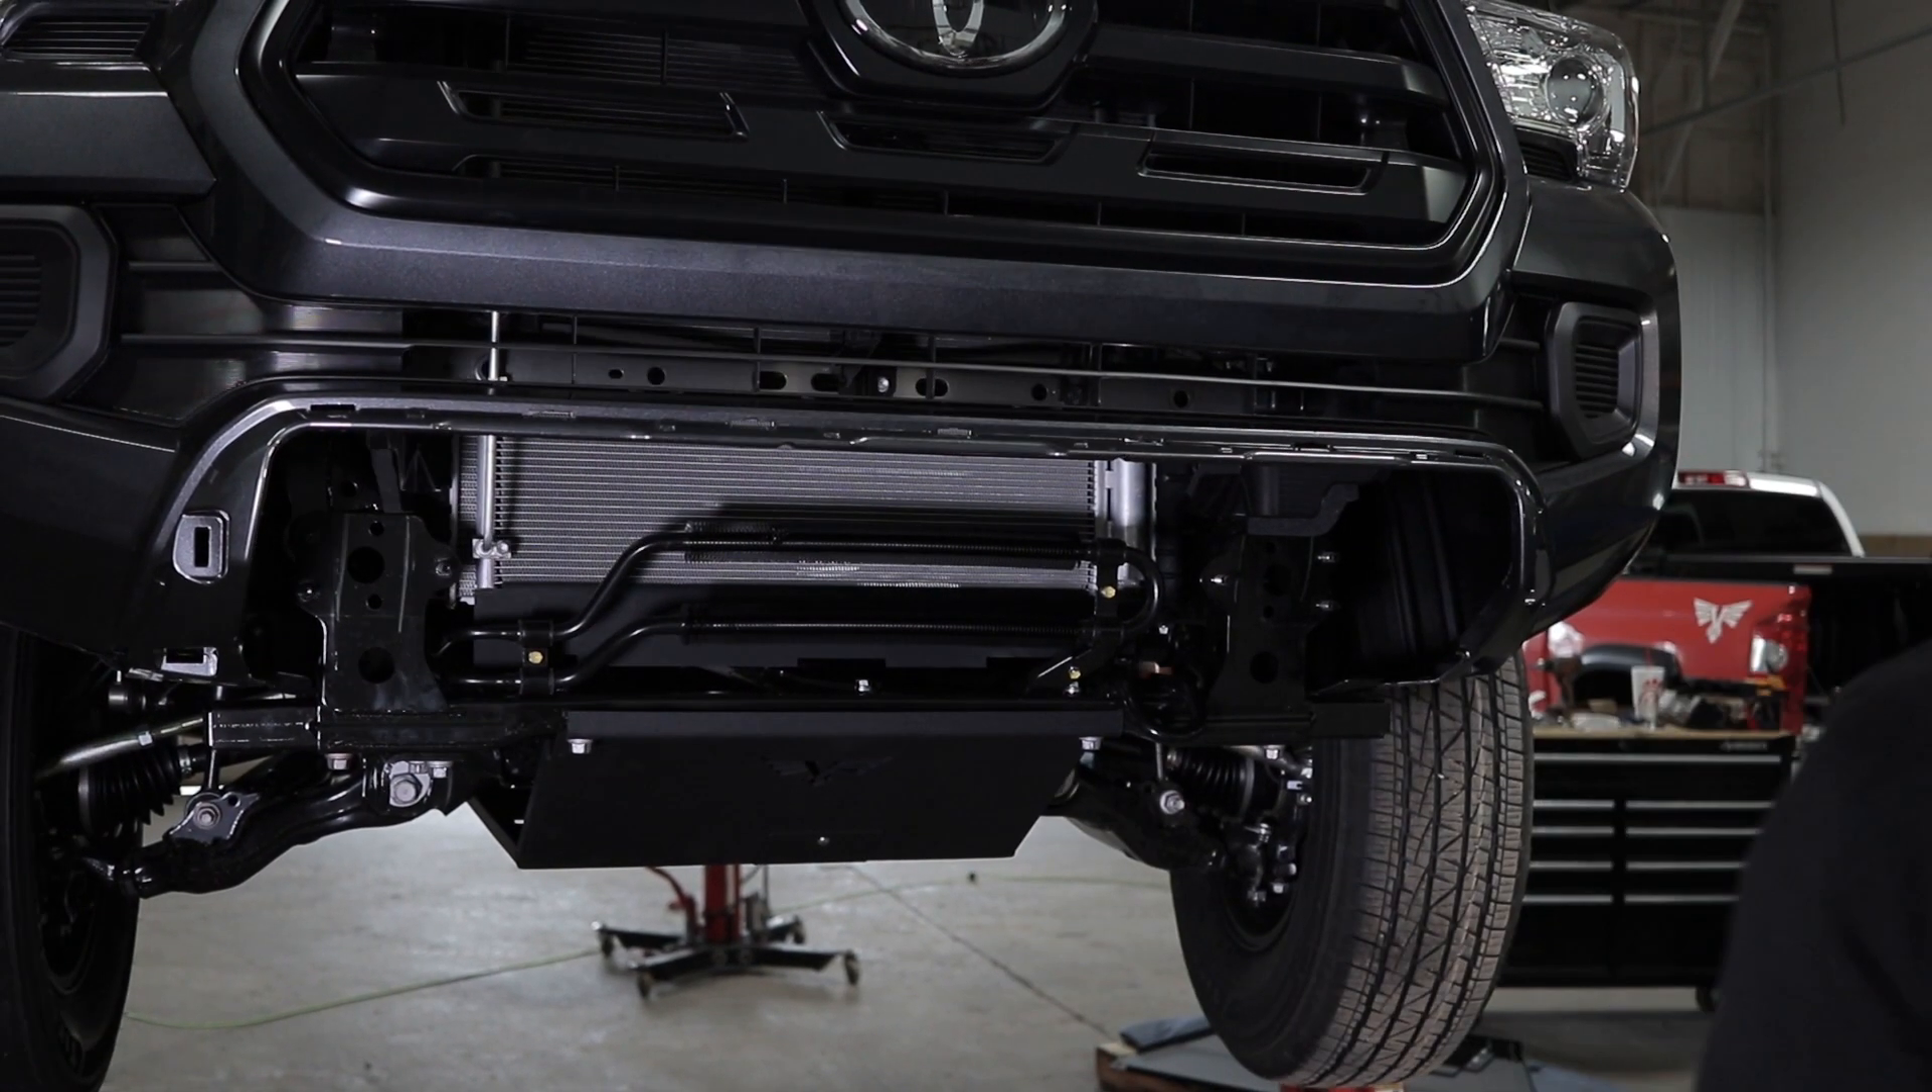So we have all of the bumper stuff out of the way.